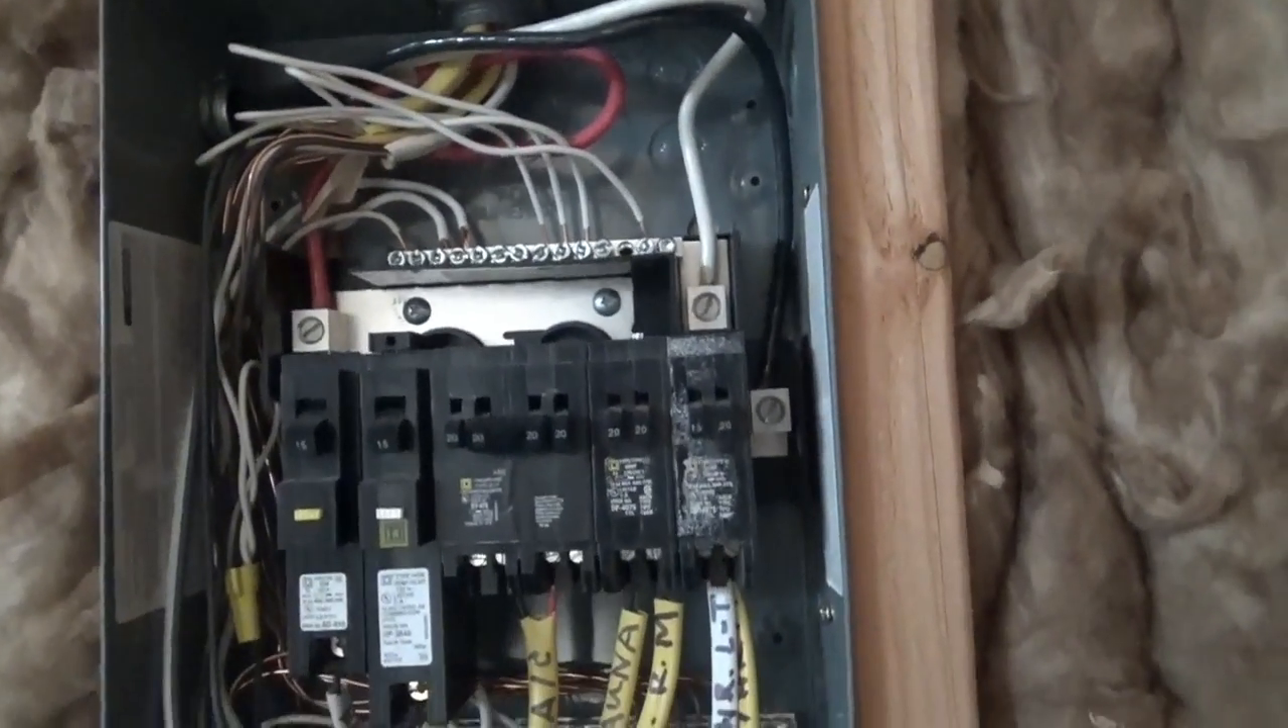А вот видите здесь щиток поставили с предохранителями.